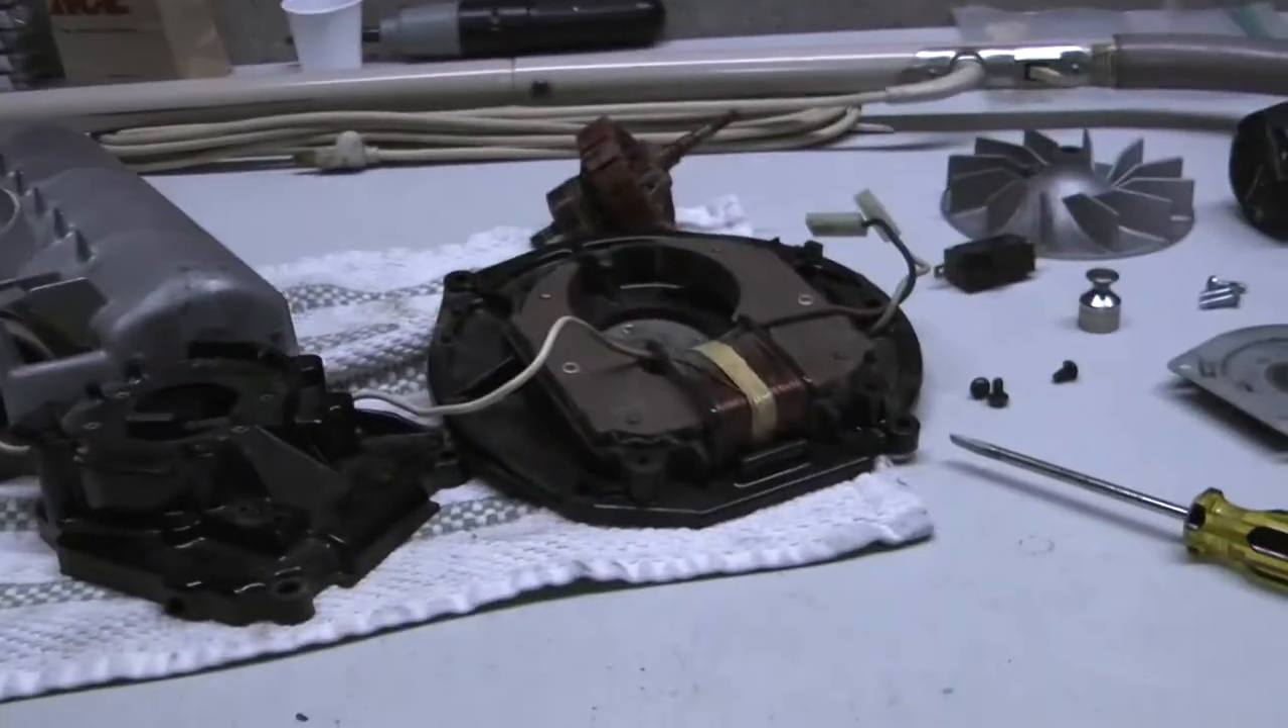Here's the vacuum so everything is all apart right now.